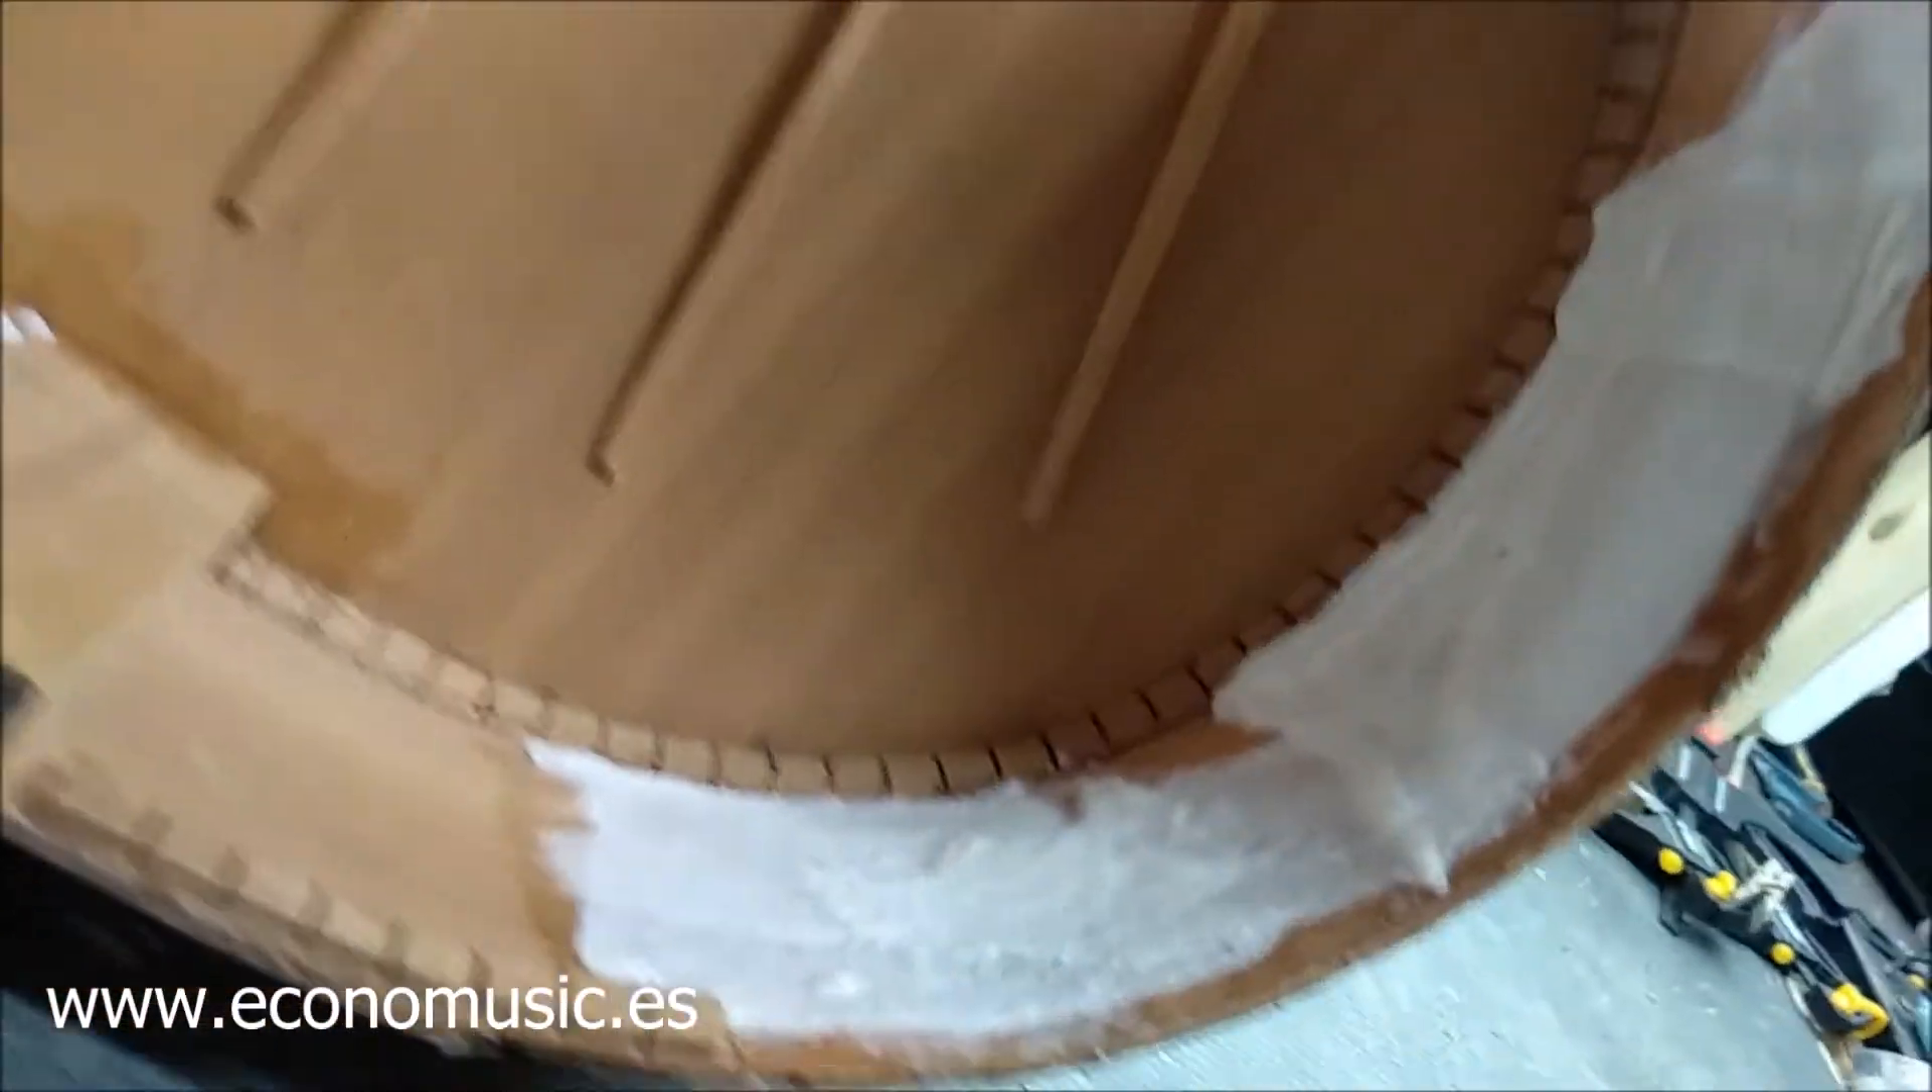Hemos aplicado un refuerzo con una gasa encolada que hemos colocado en la parte de interior que estaba más afectada del costado.